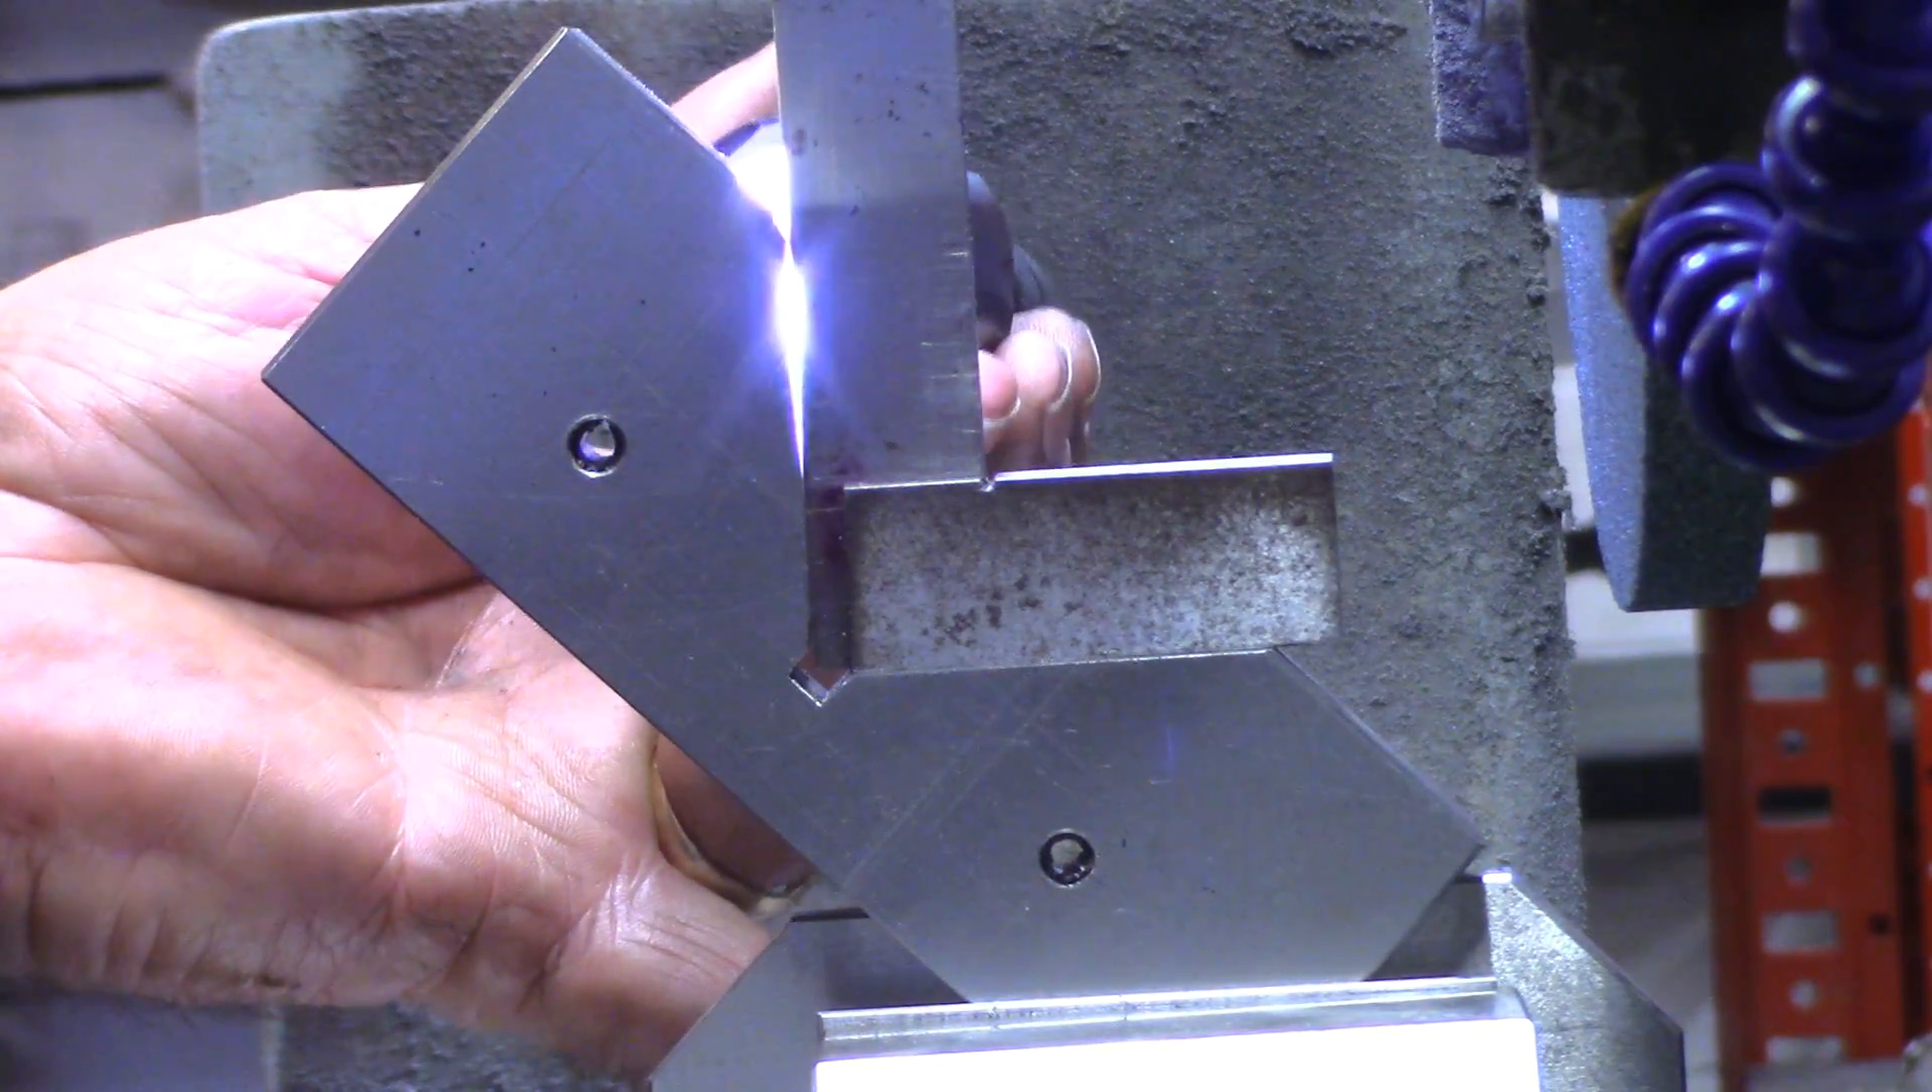There is a little light coming out on the edge up here.